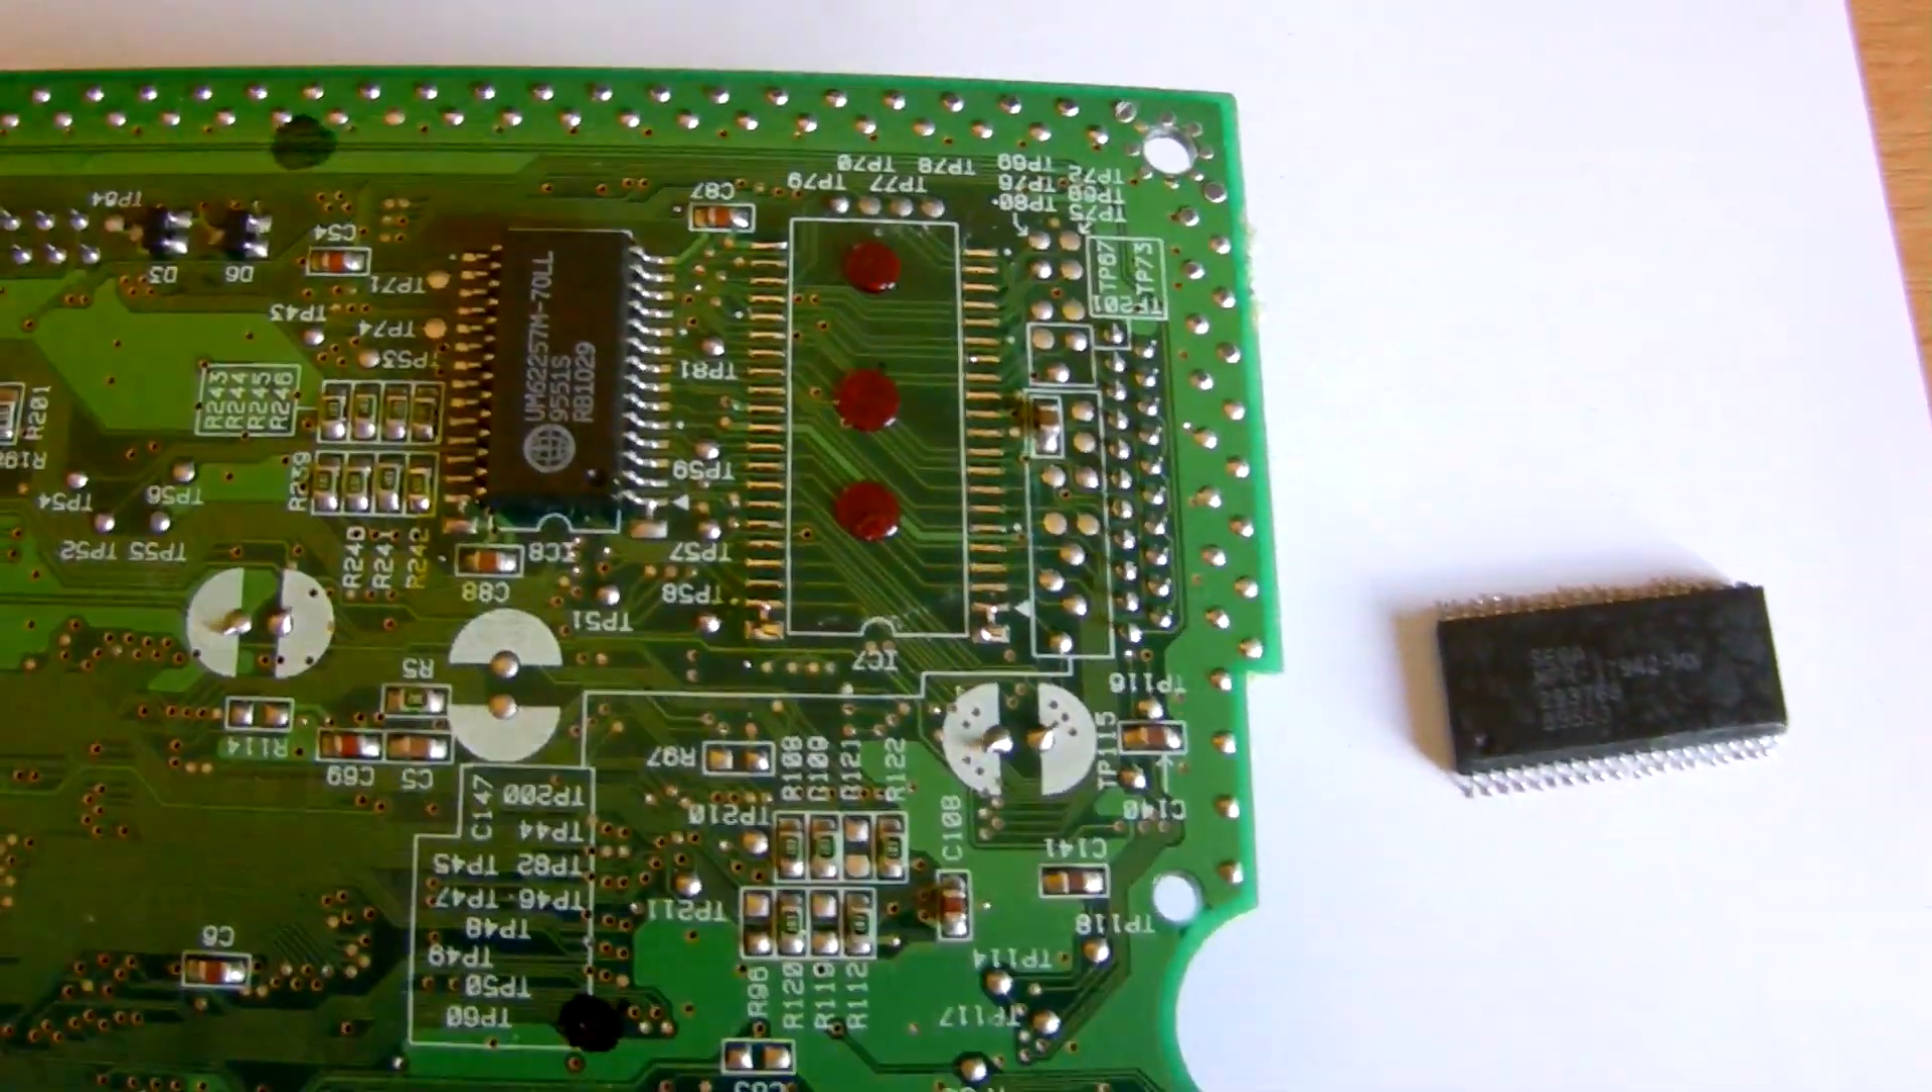So I've managed to remove the original BIOS chip.